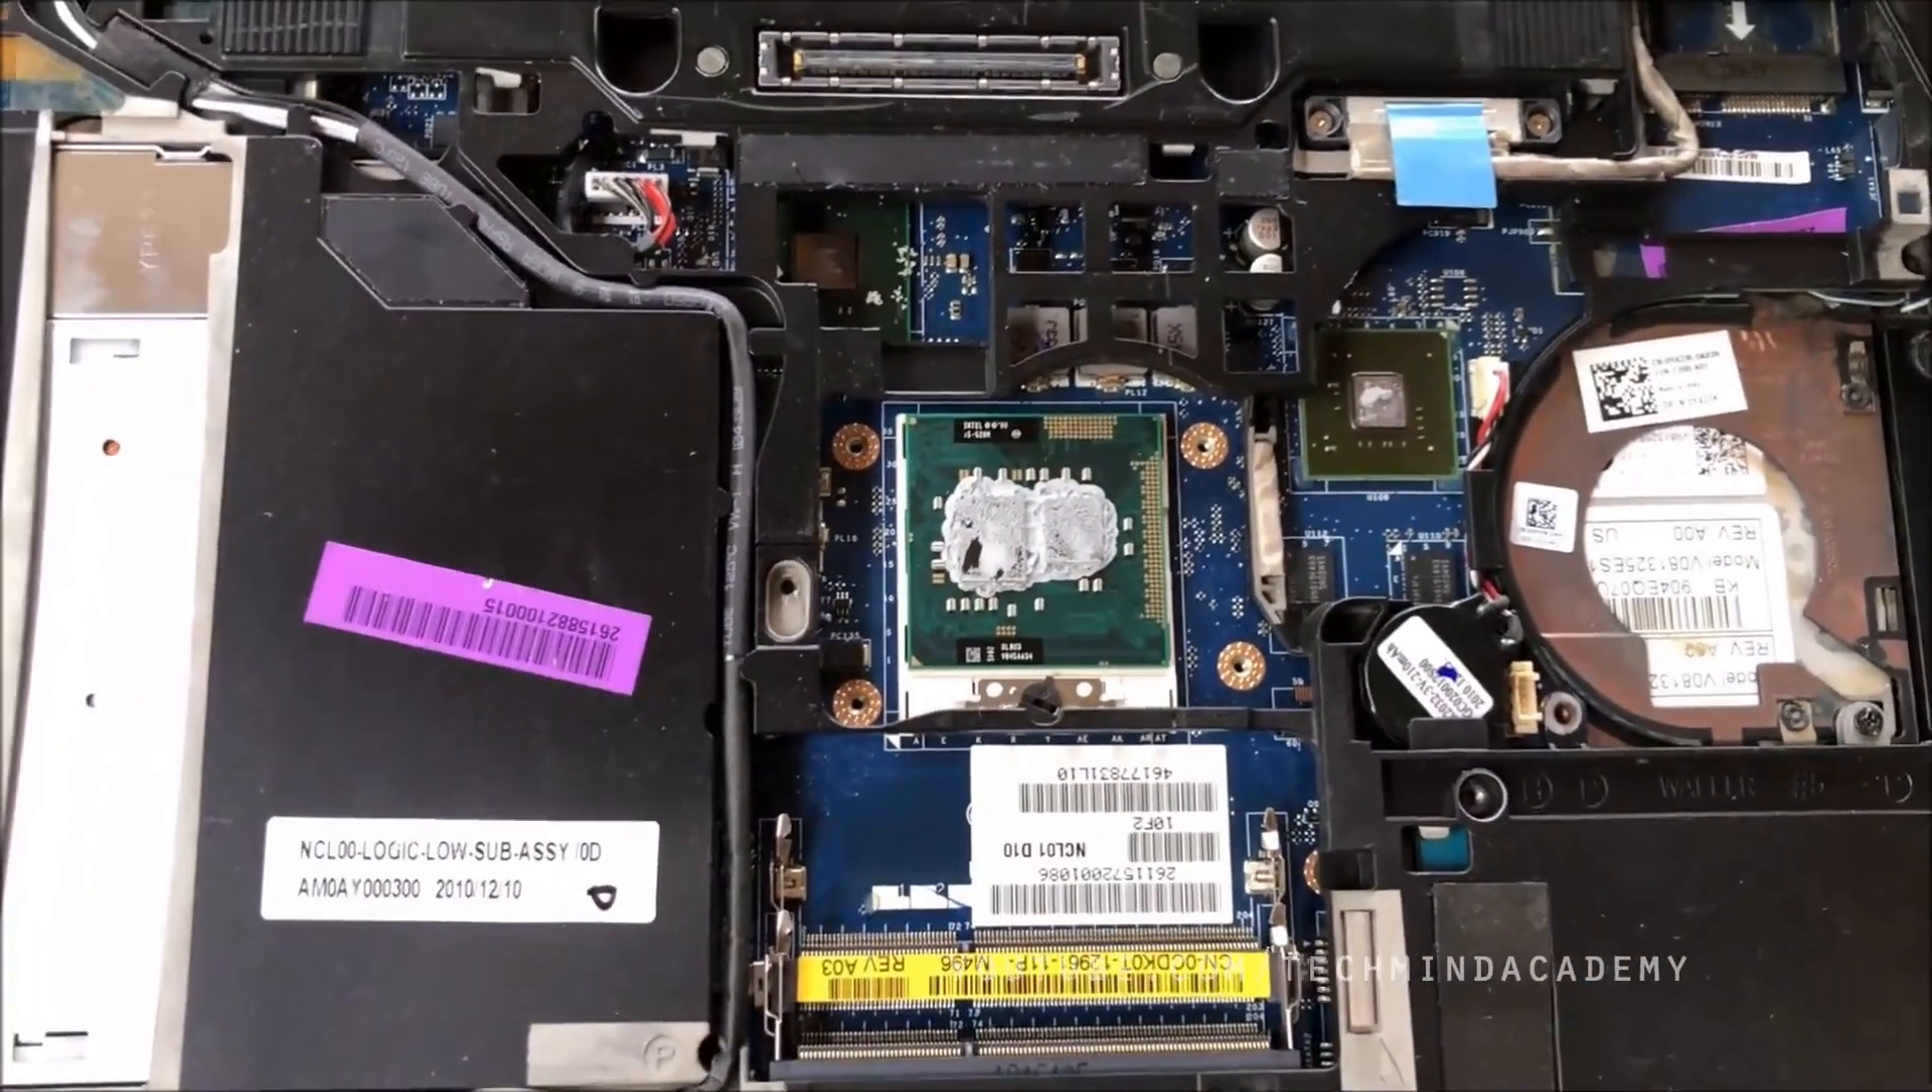You can see here some old dust particles here and also heat sink is removed now you can see microprocessor.